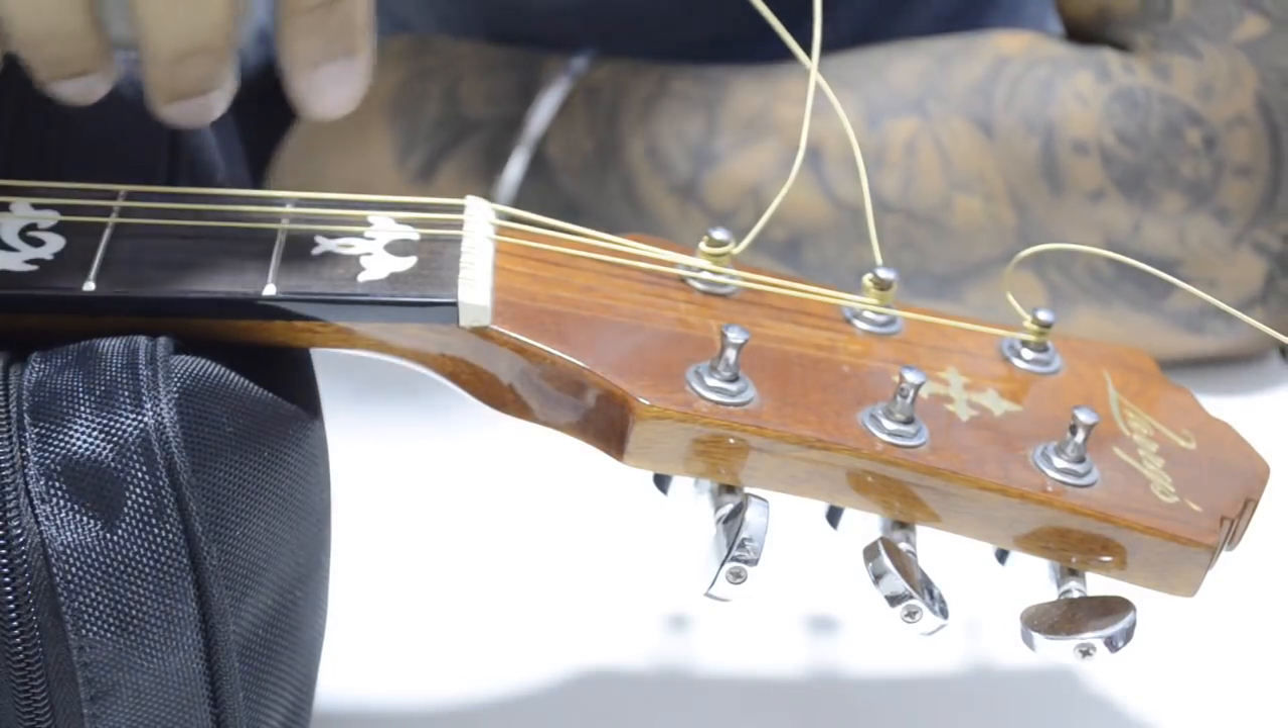Okay guys, so now that our top three strings have been done, we'll string the balance three.